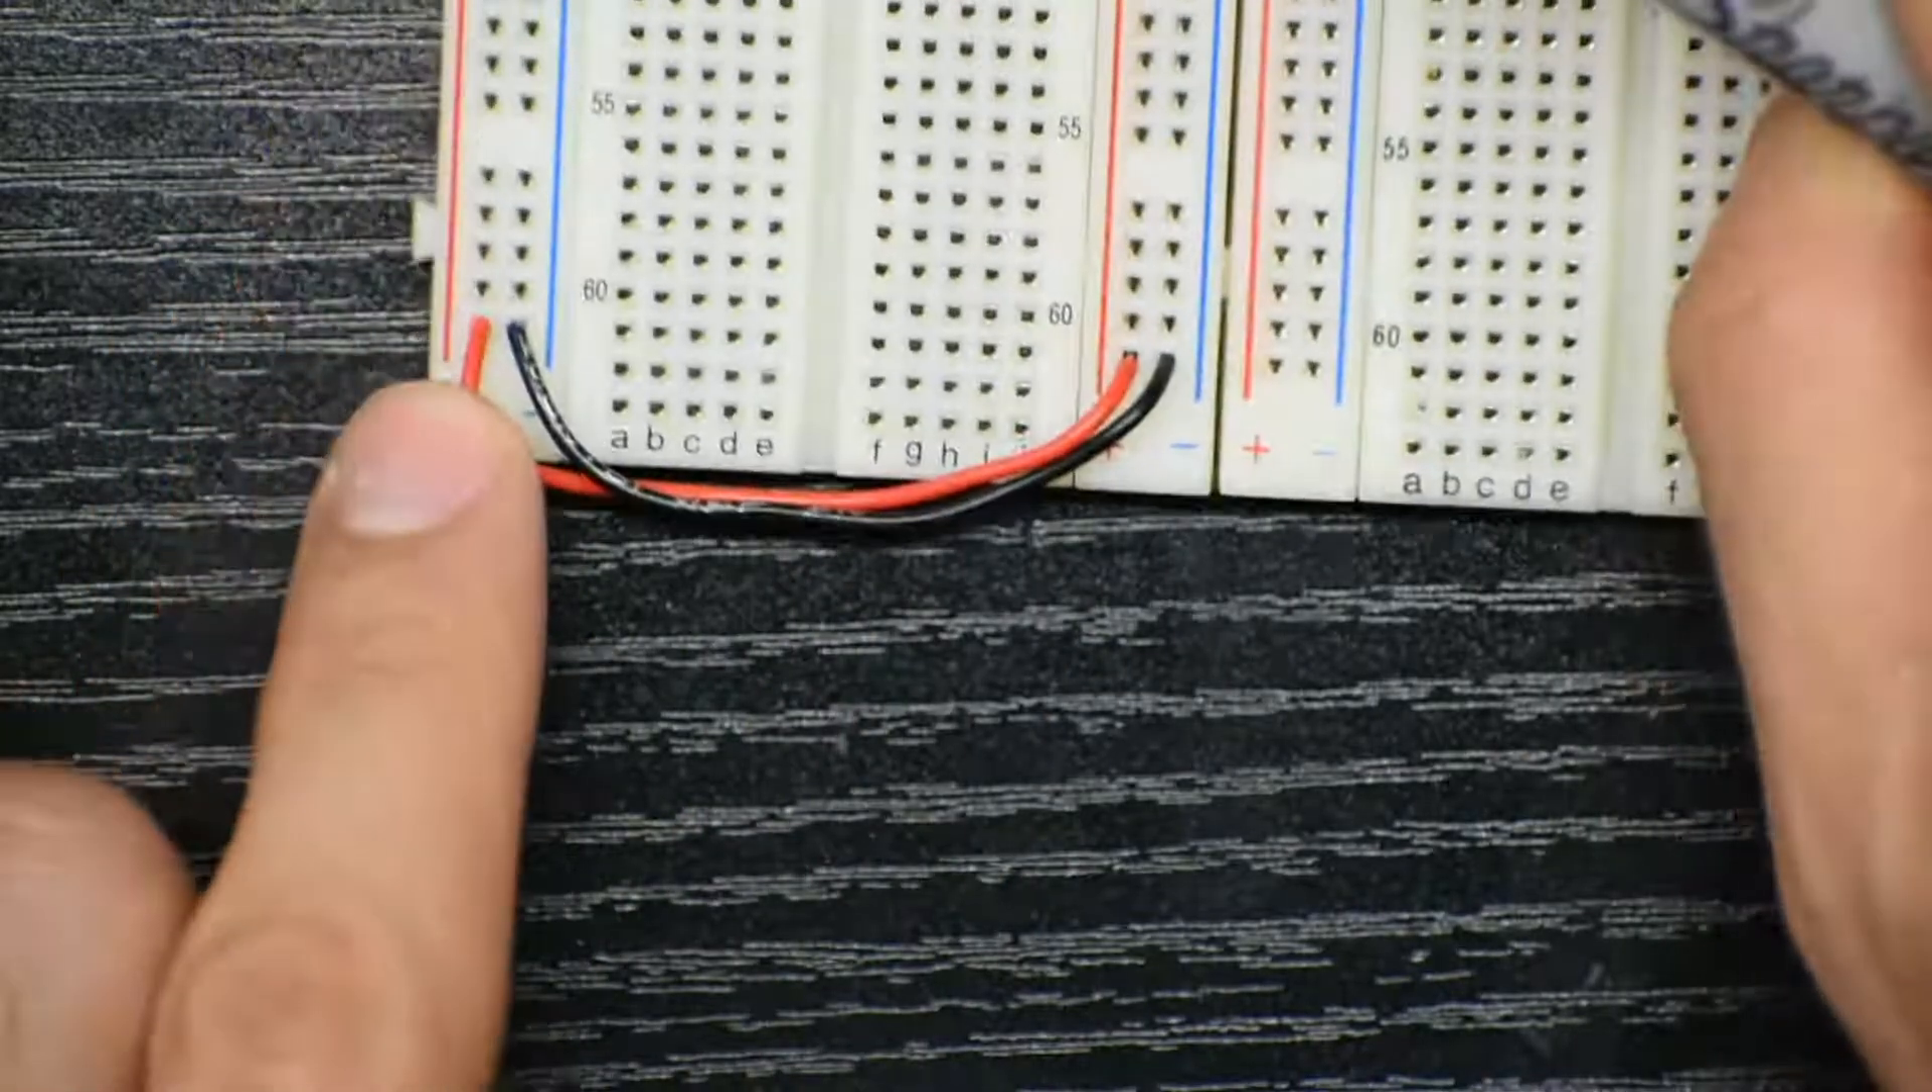And at the bottom of the breadboard, I added wires to connect the rails on the right side to the left side.